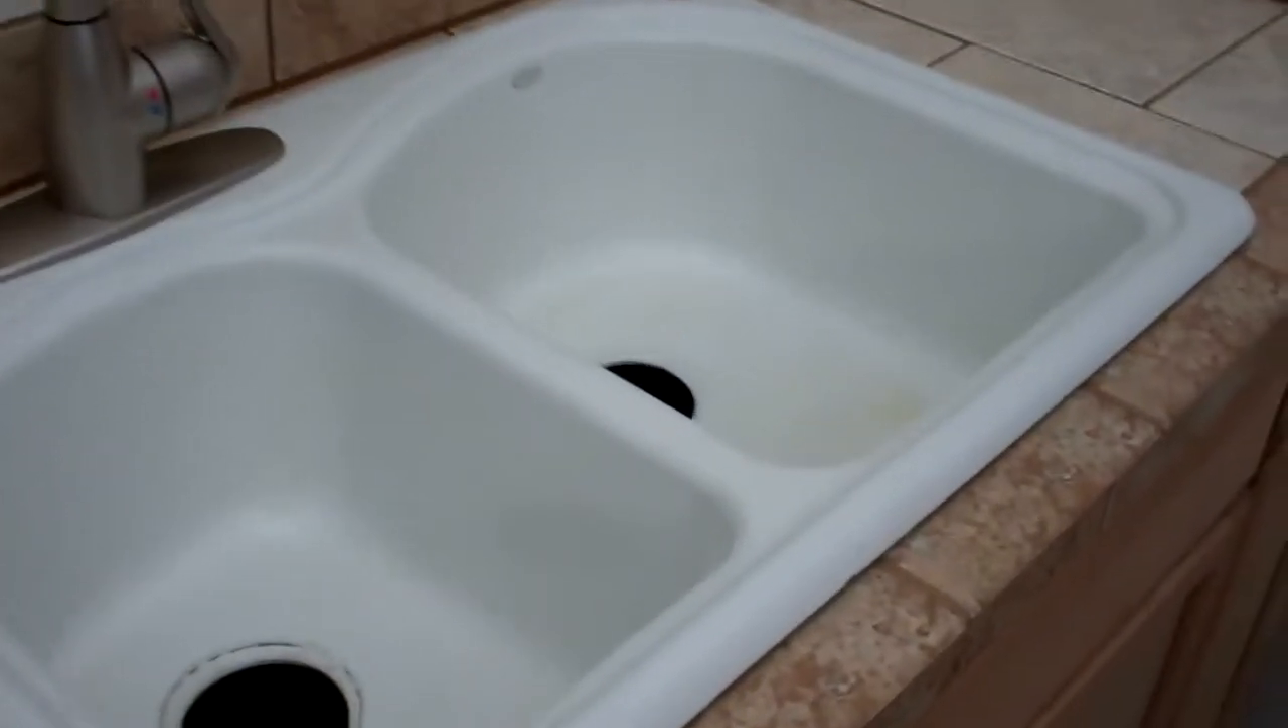There you go the sink is in nice and clean.